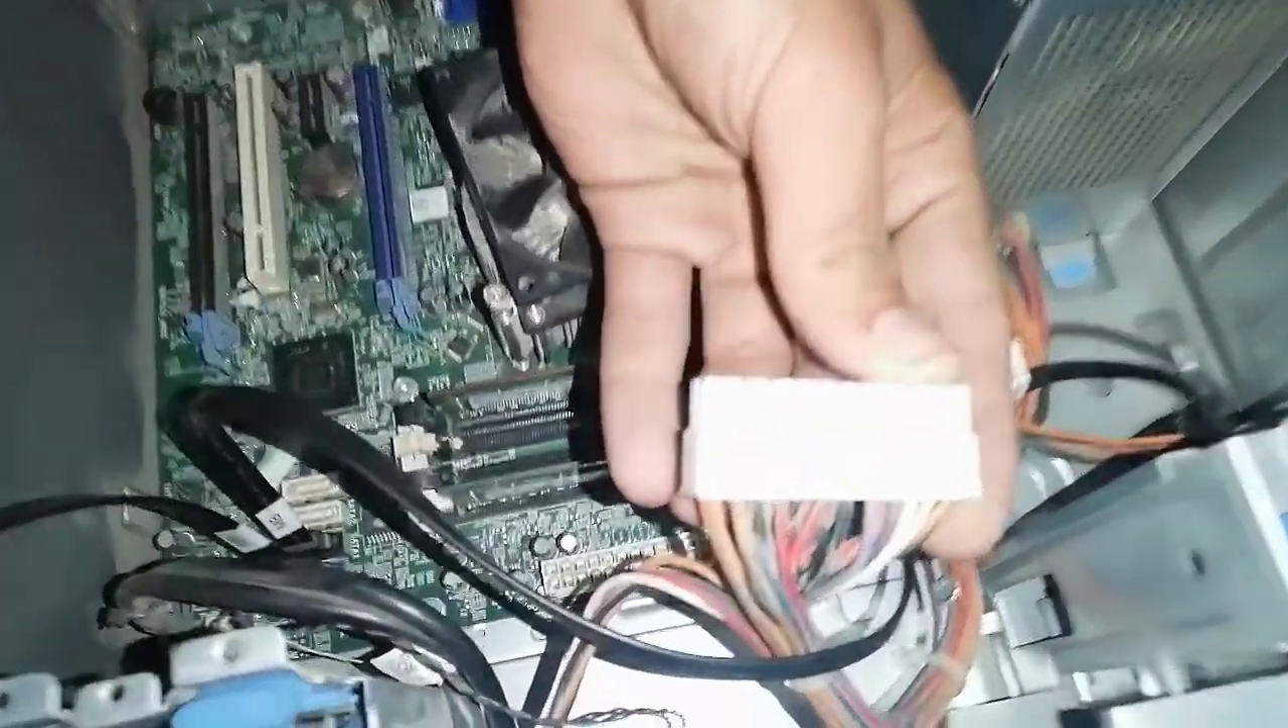यह P1 cable है P1 cable हमने अपनी unplugged कर दी है।